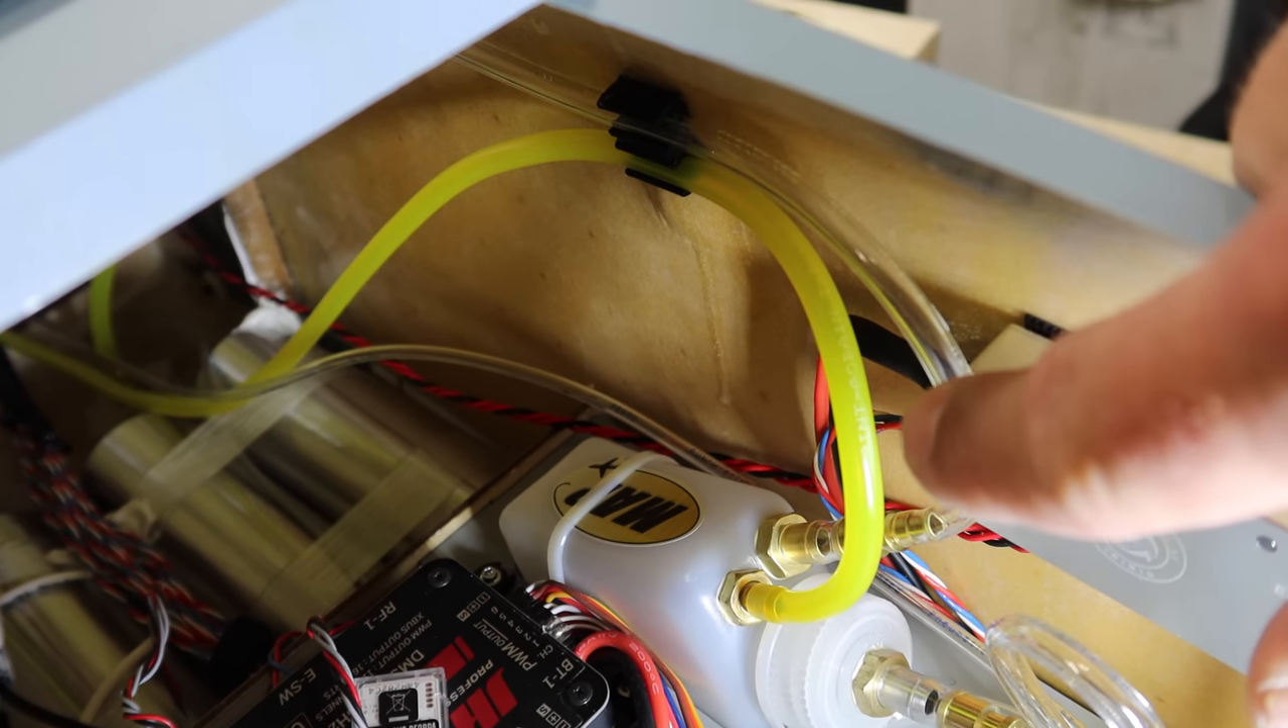We've got the lines run to each side i used the larger fuel line connectors that i have on my website to hold those in place.